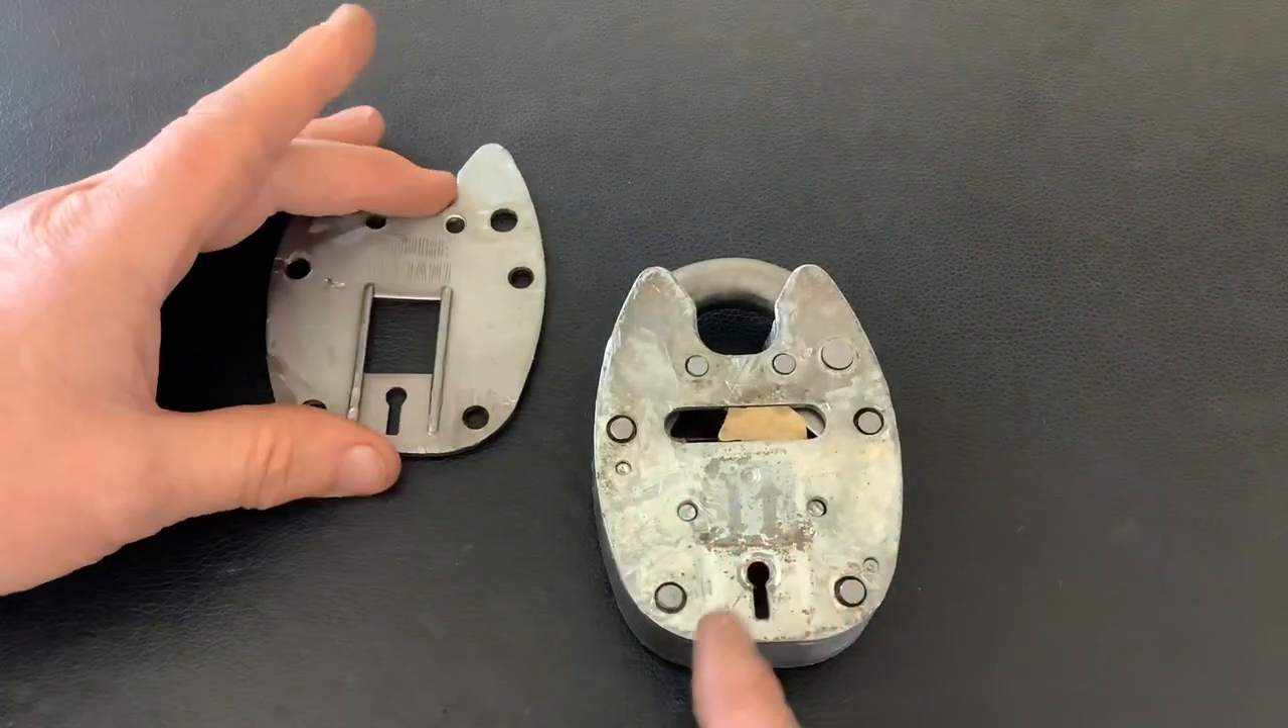As you can see i've ground all the rivets off.